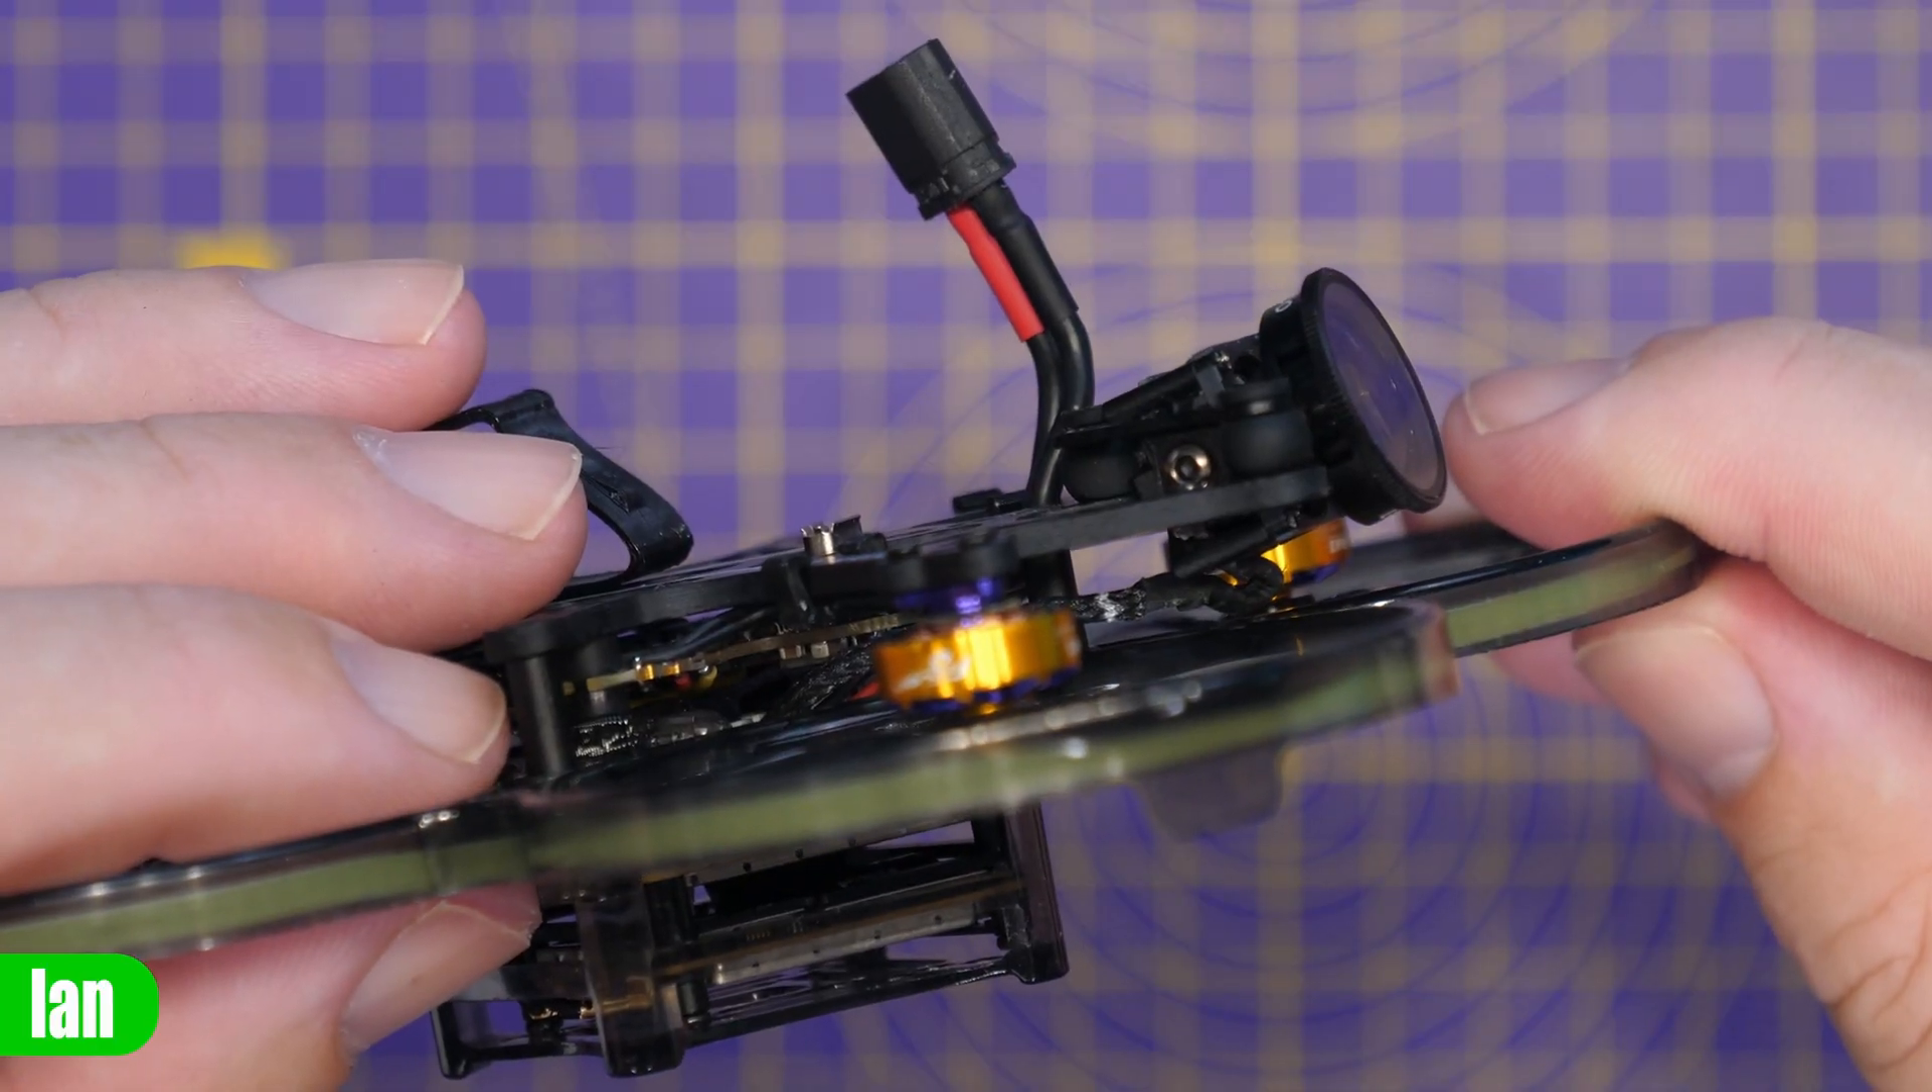You can see now that it's all installed, so we've got the camera on our plate there, all mounted nicely.